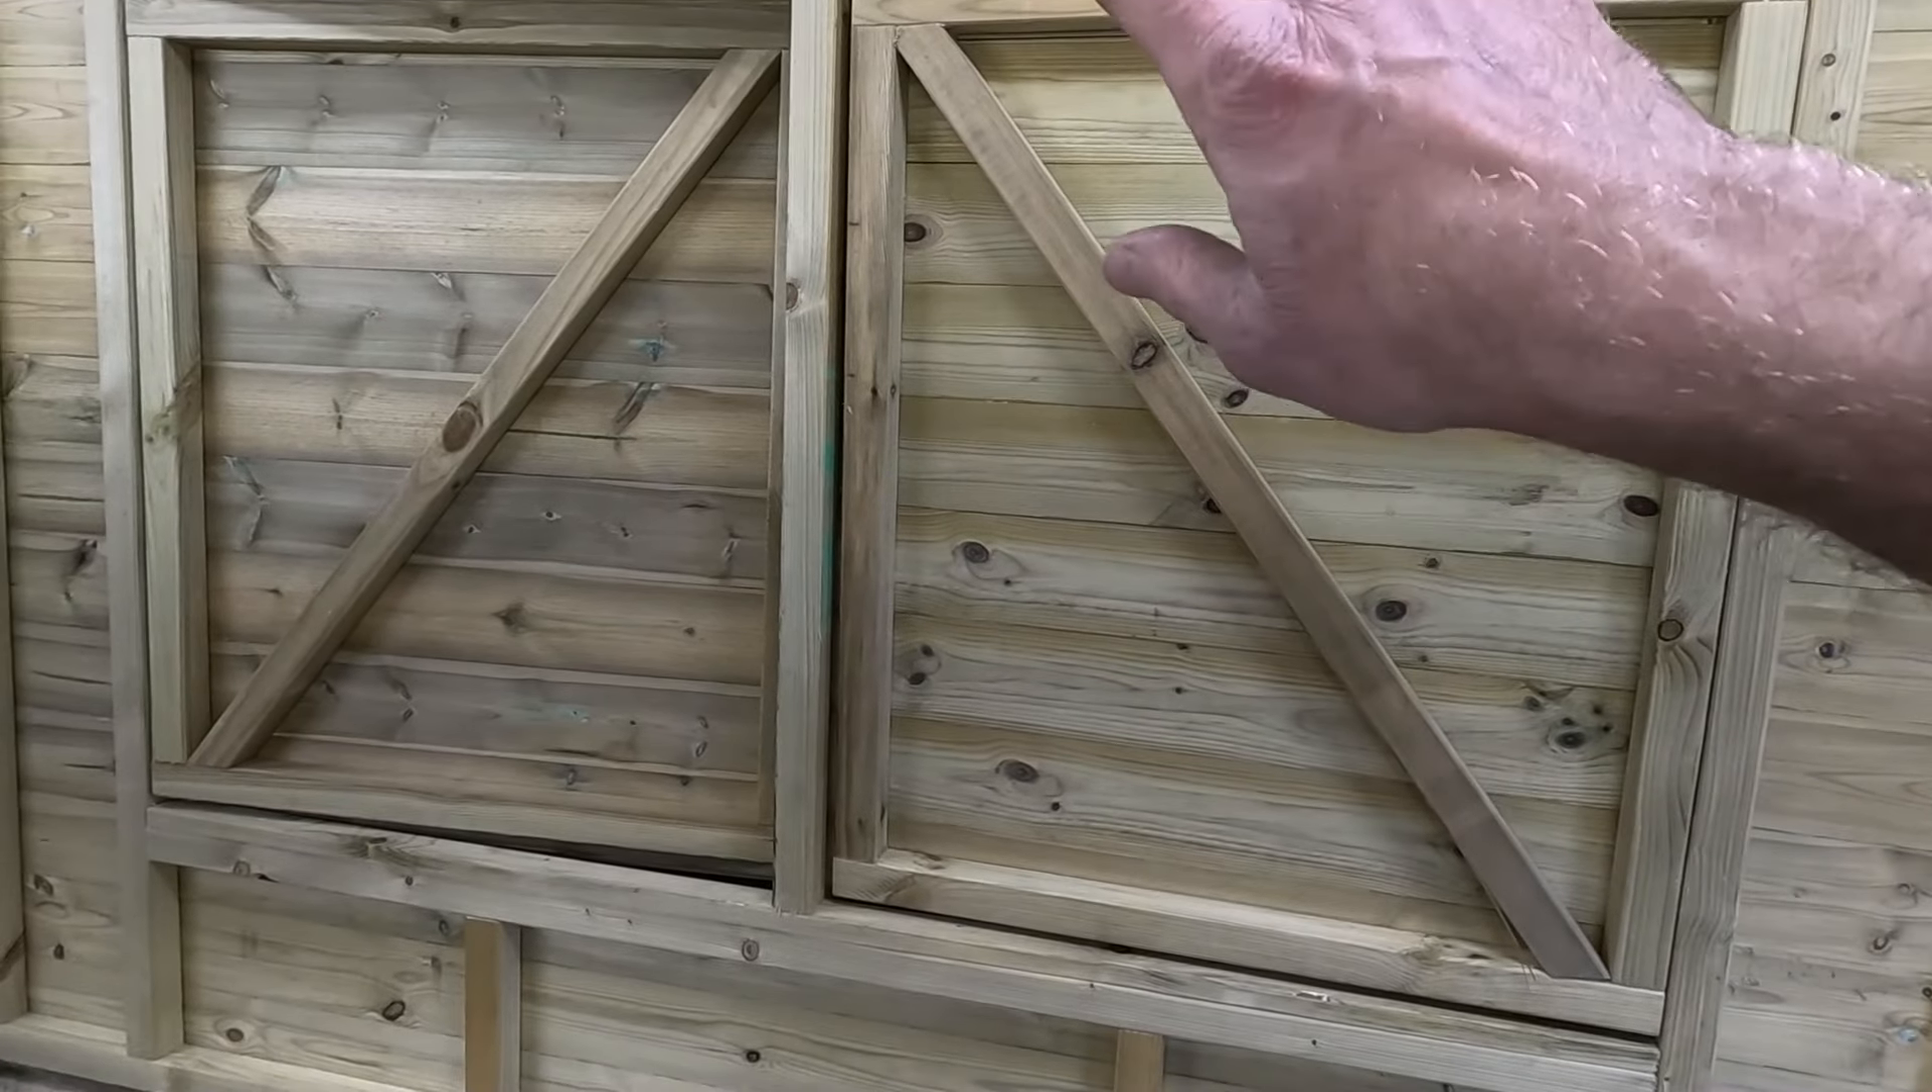I've gone back and retrofitted two diagonals now as you can see.